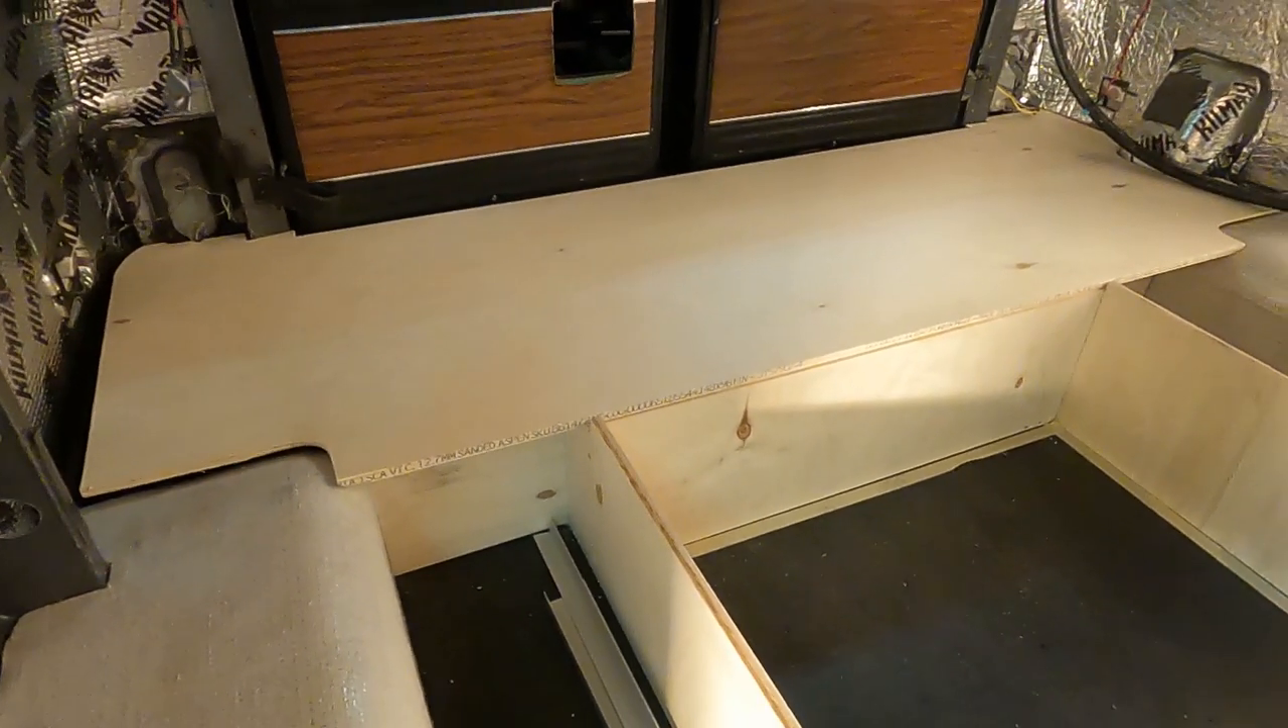This rear piece here took four hours to make and fit in place. And it's not even screwed down yet.